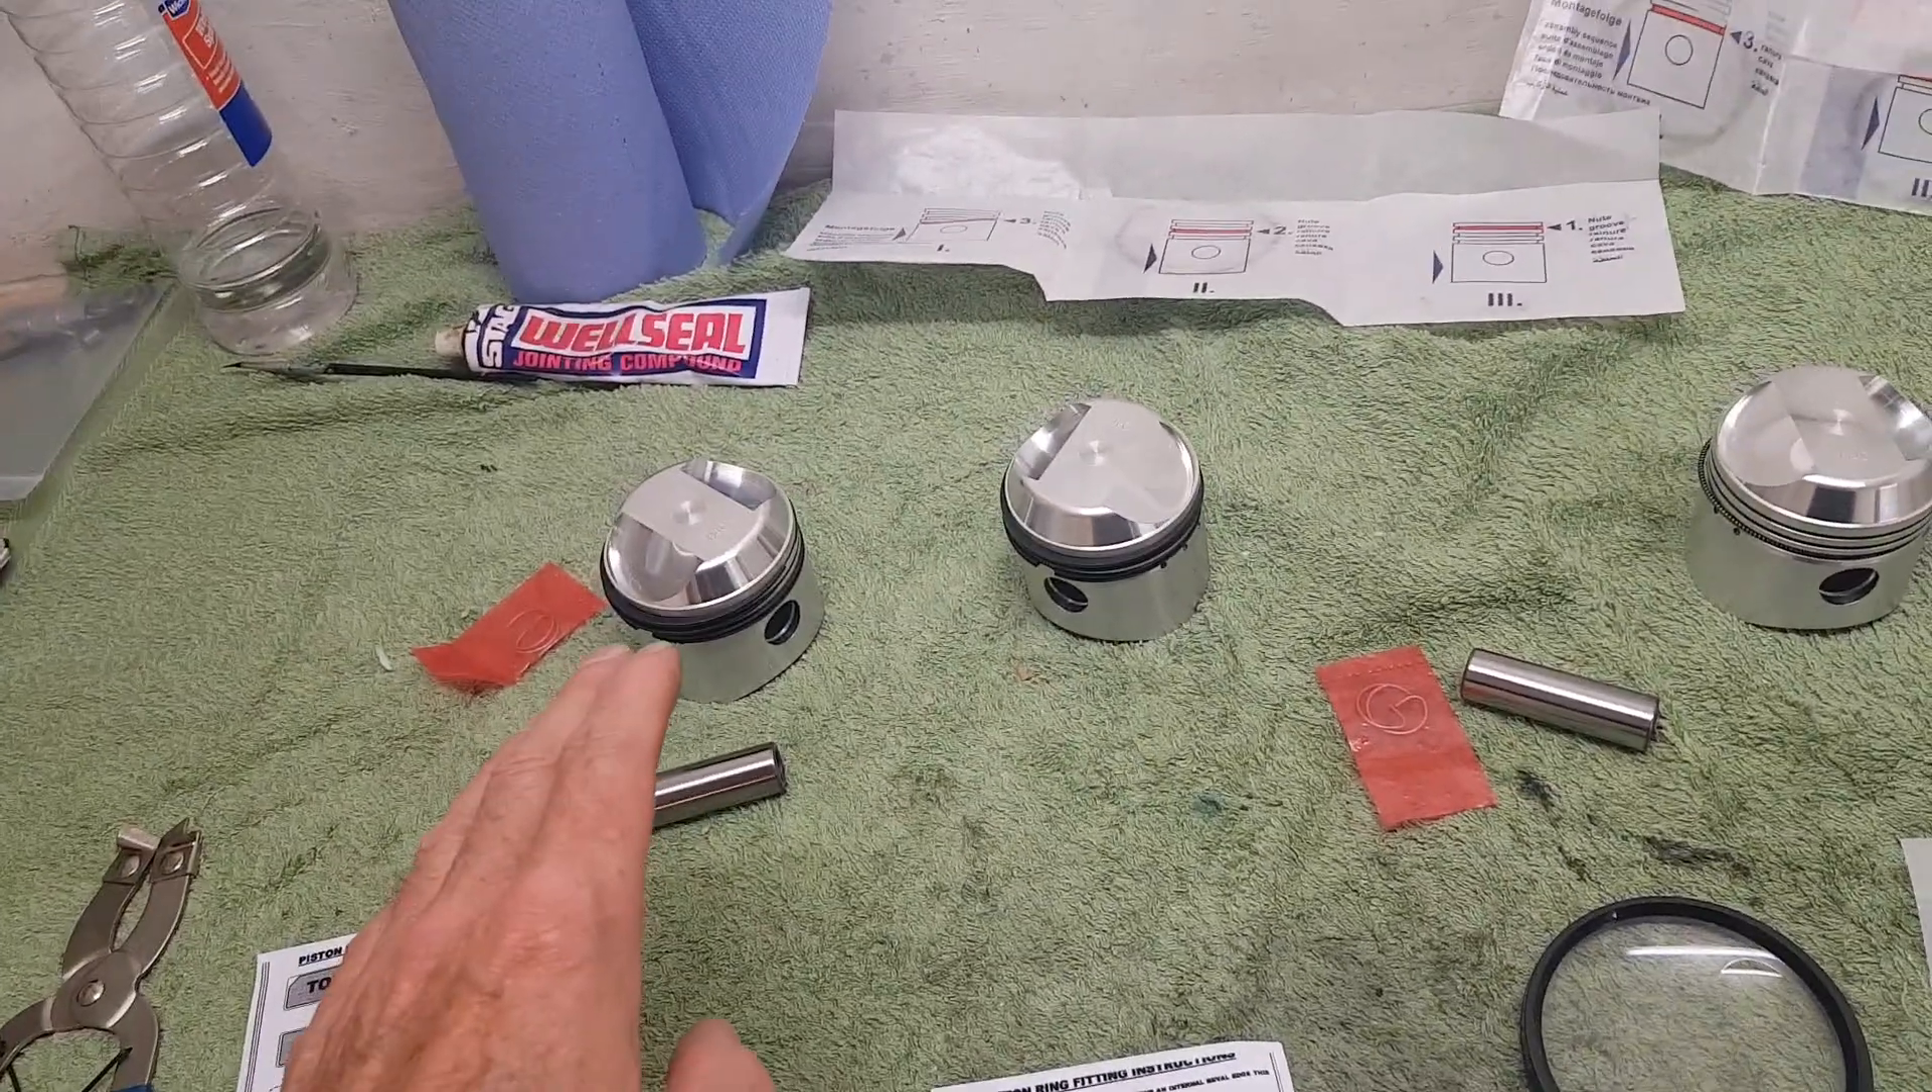So what i've started to do is i've started to fit the piston rings to the pistons.